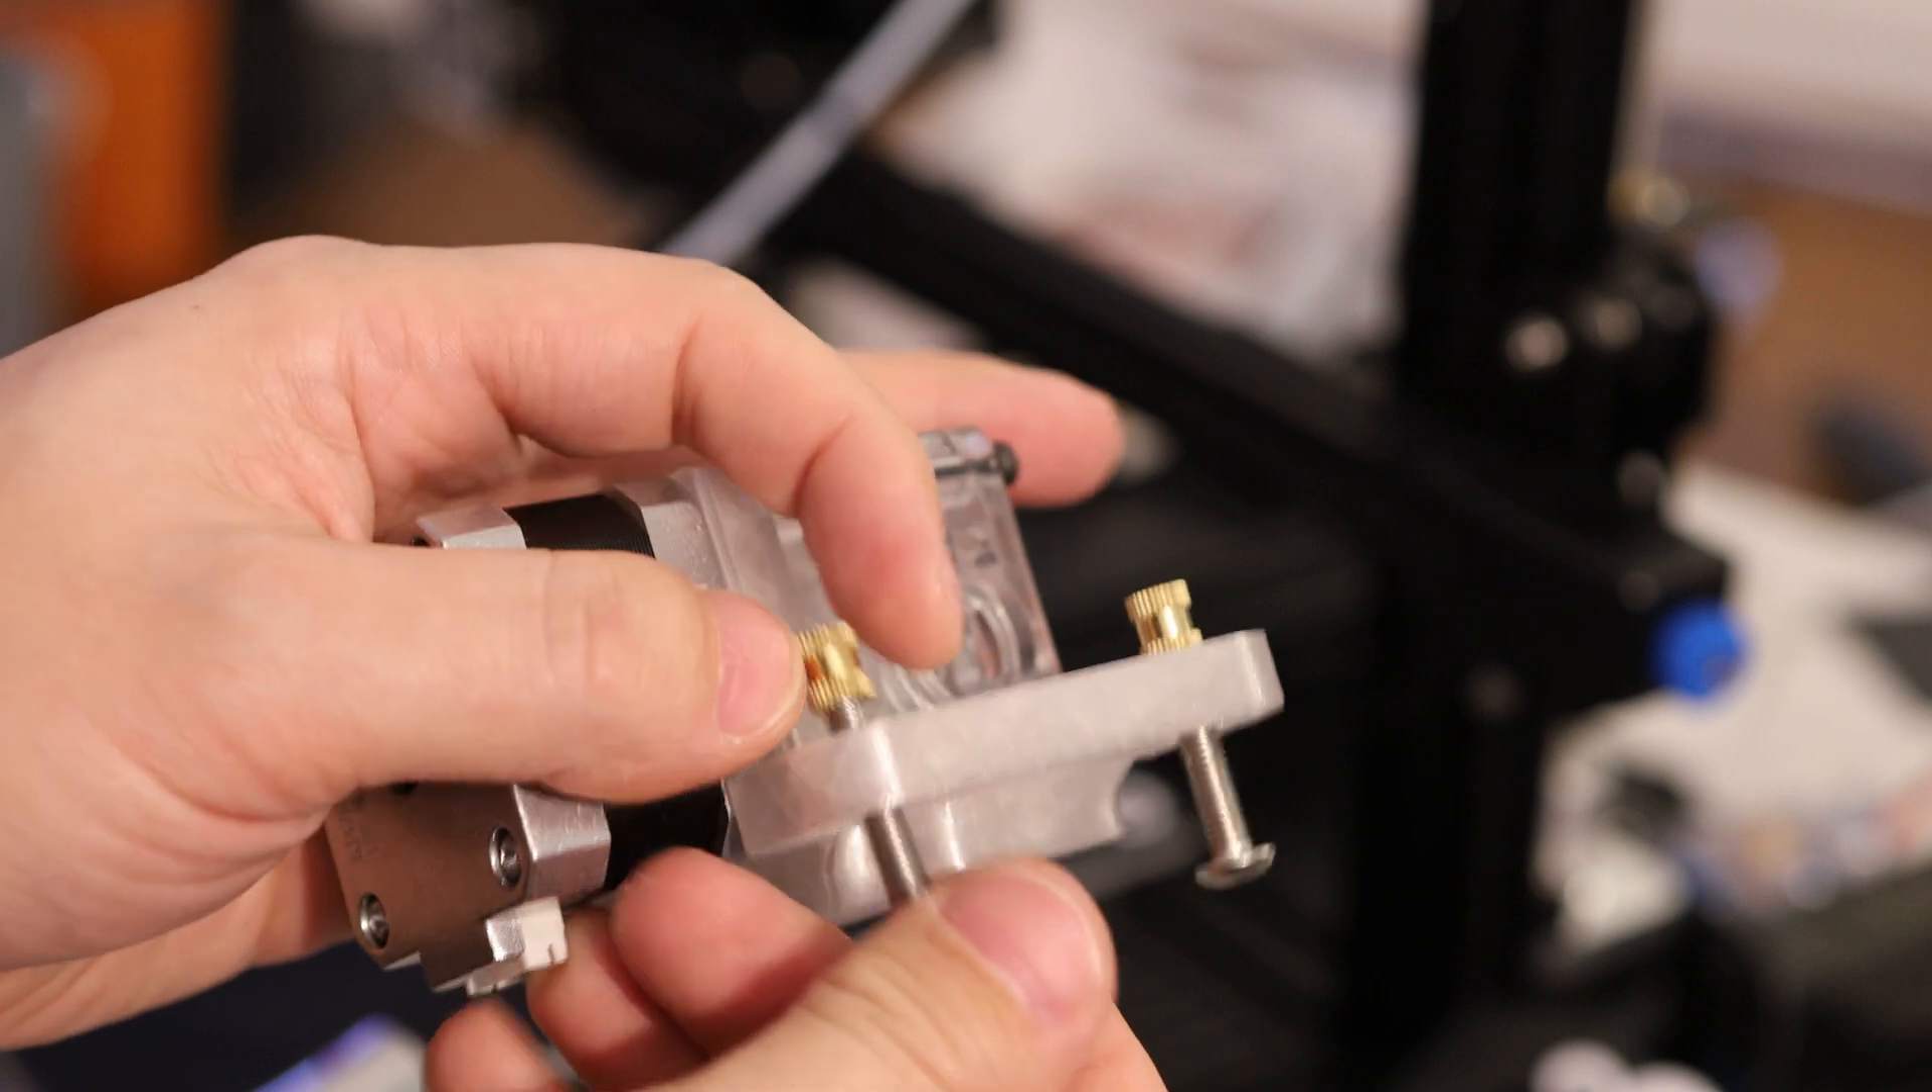So I've got my nutserts in place. I'm ready to heat them up and sink them into this plastic part.